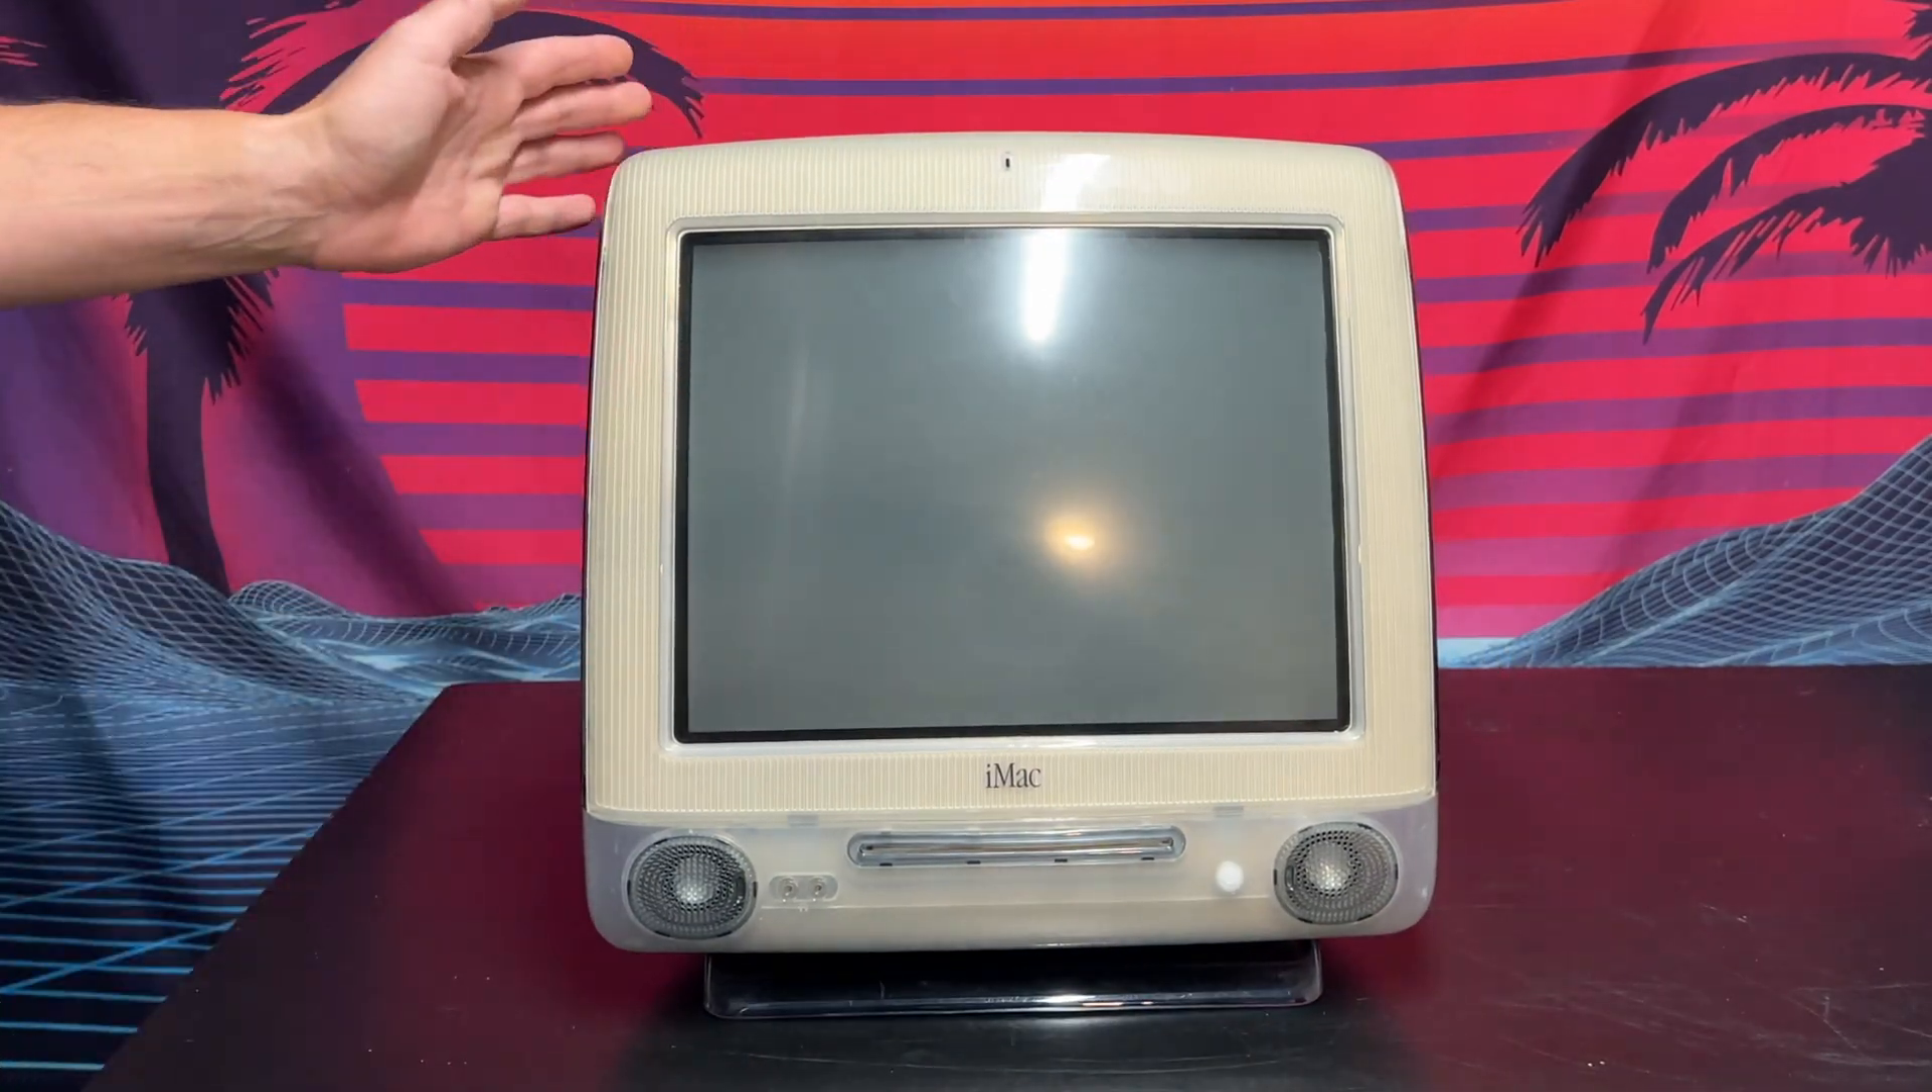All right, so we have that casing reinstalled.